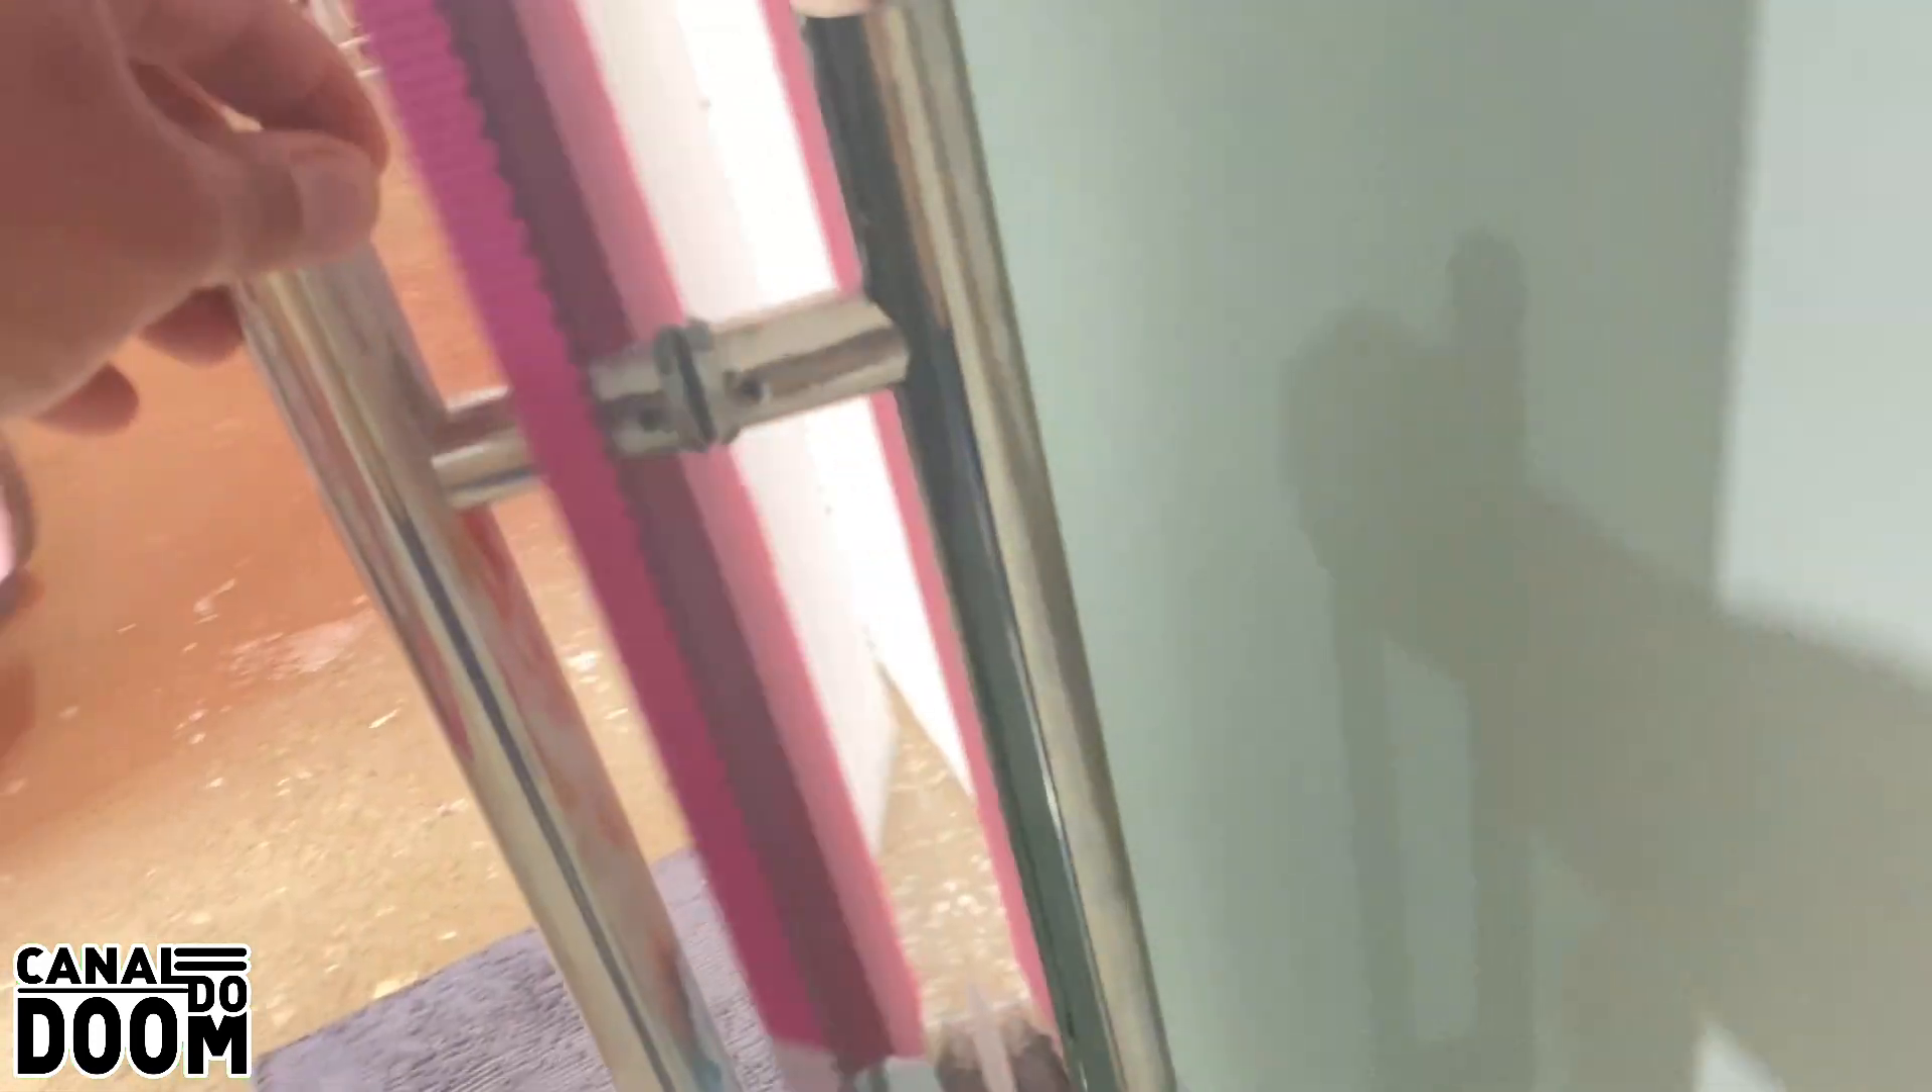Pronto galera, puxador colocado Ó, na posição.